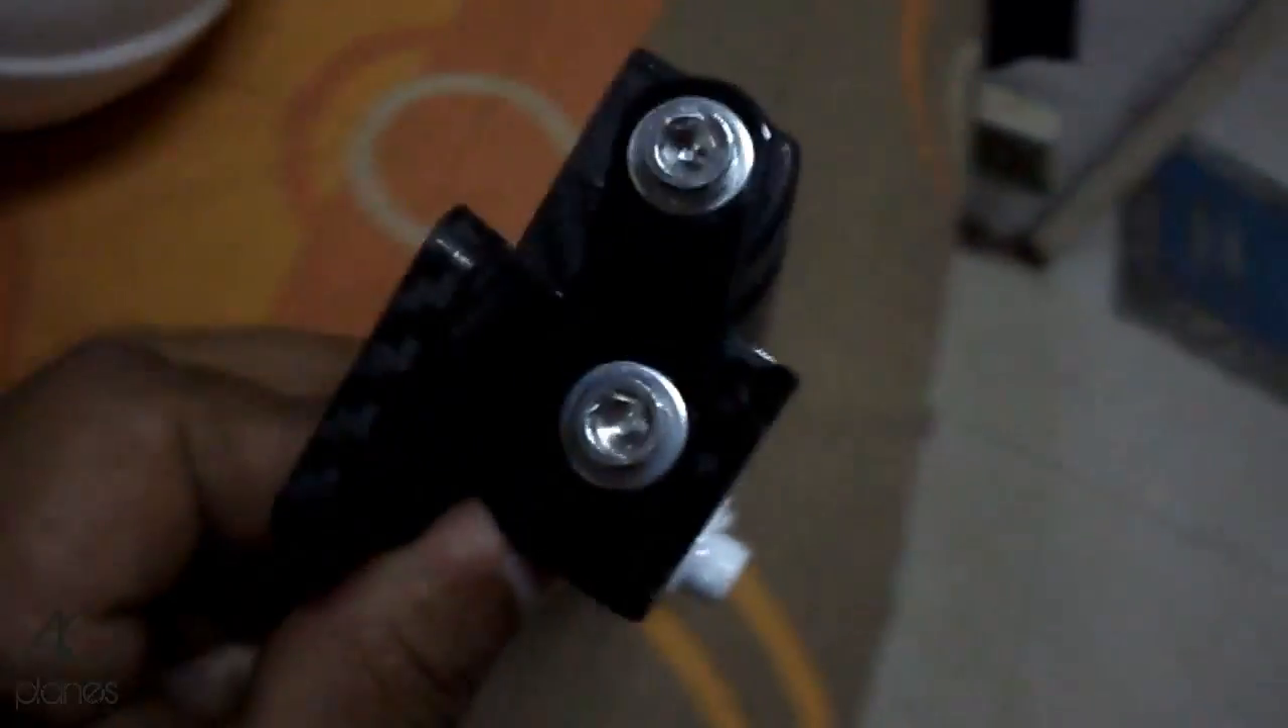Aquí está ya está colocado los los tornillos.